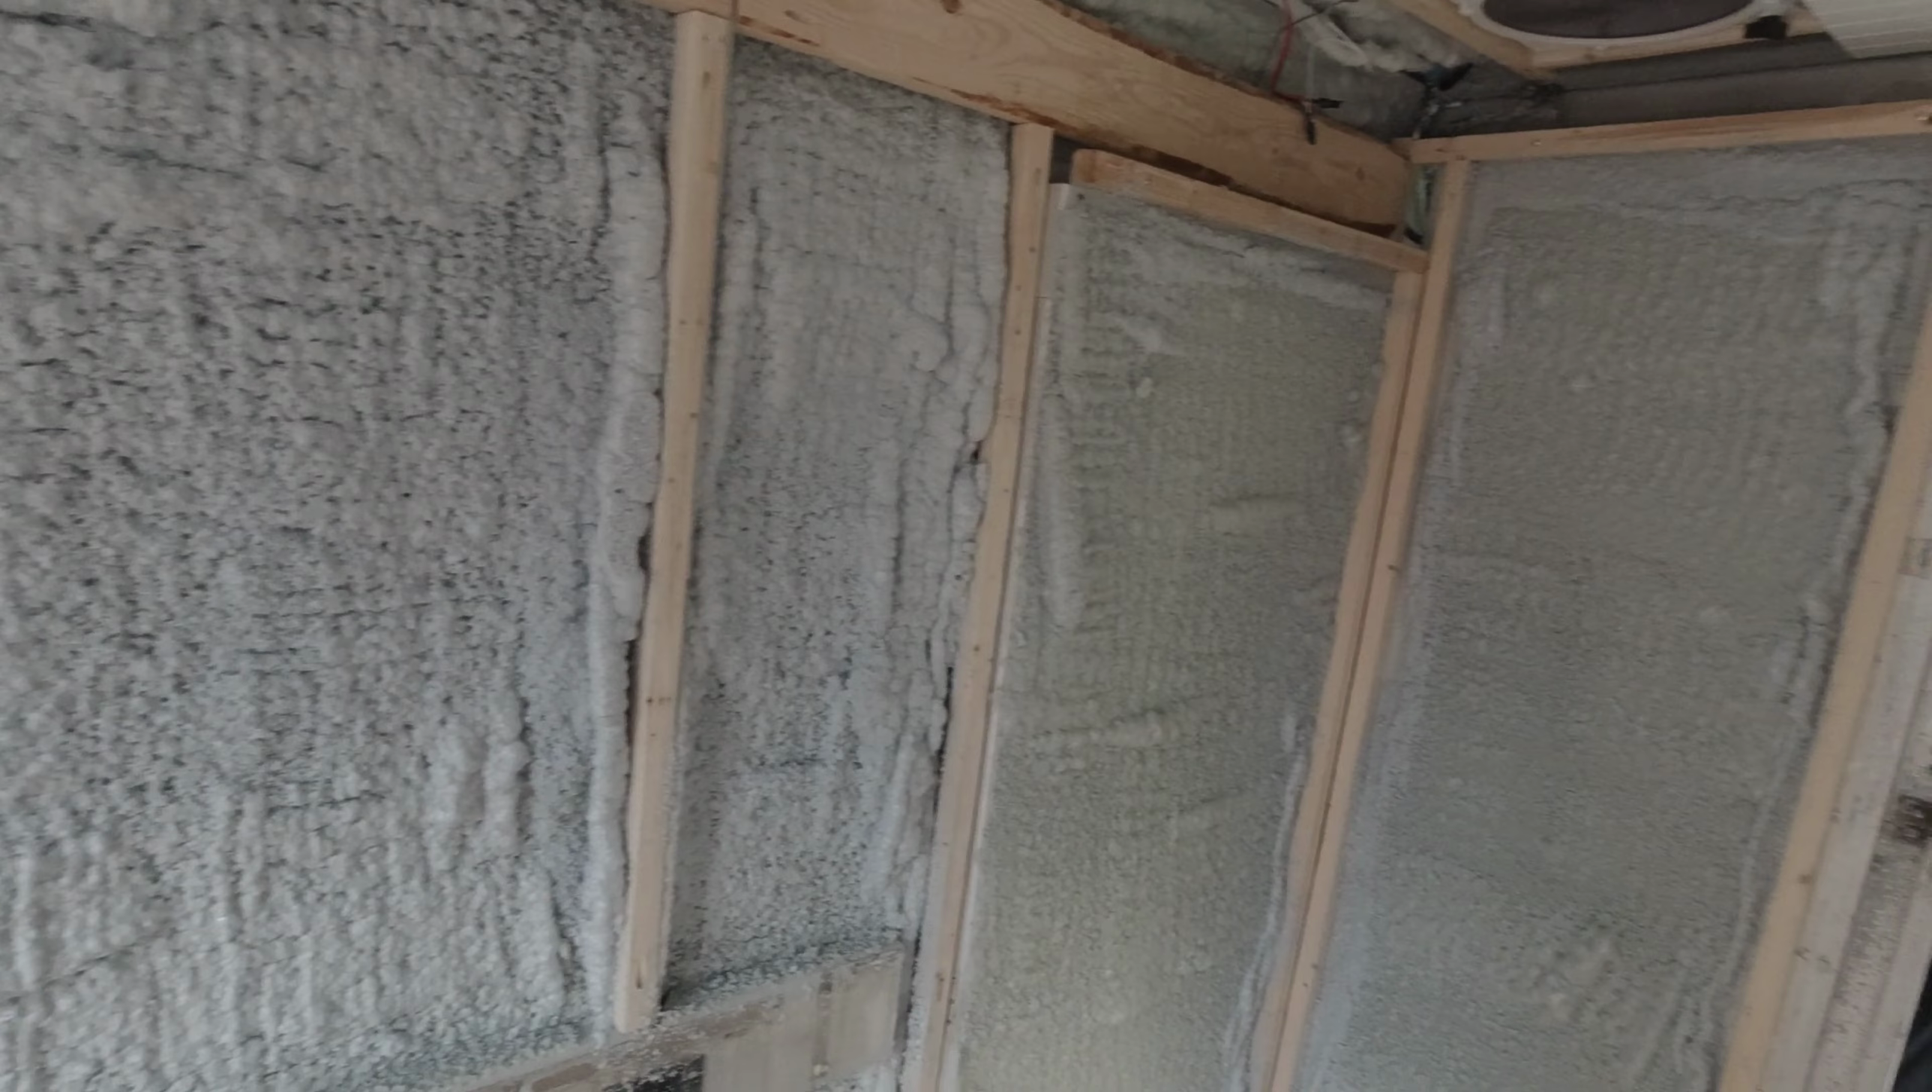As you can see I've got no walls in yet.